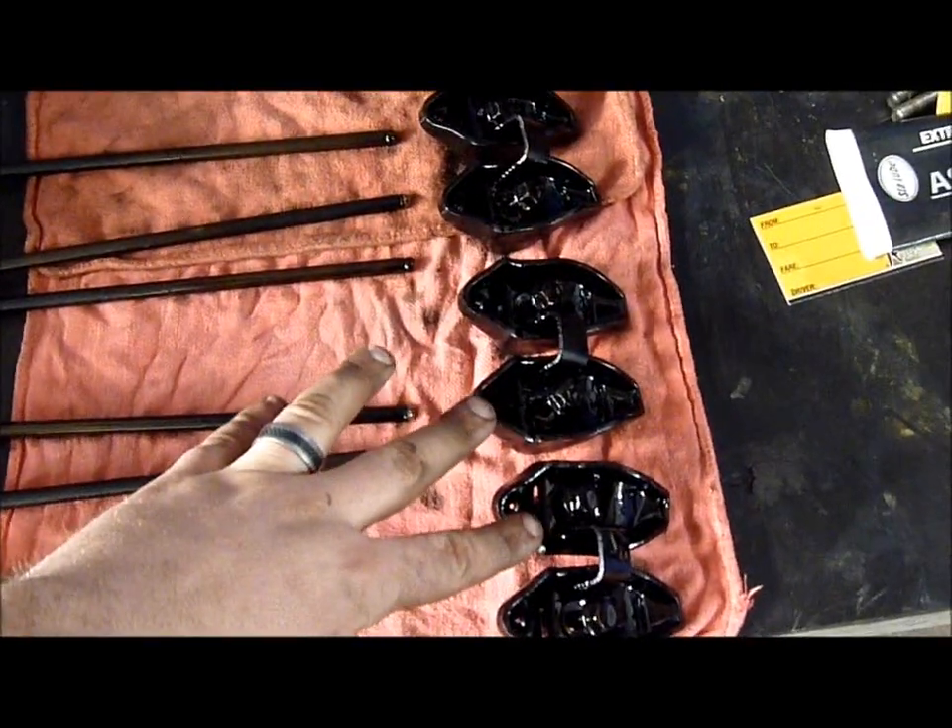Okay, we have the rockers and the push rods removed.